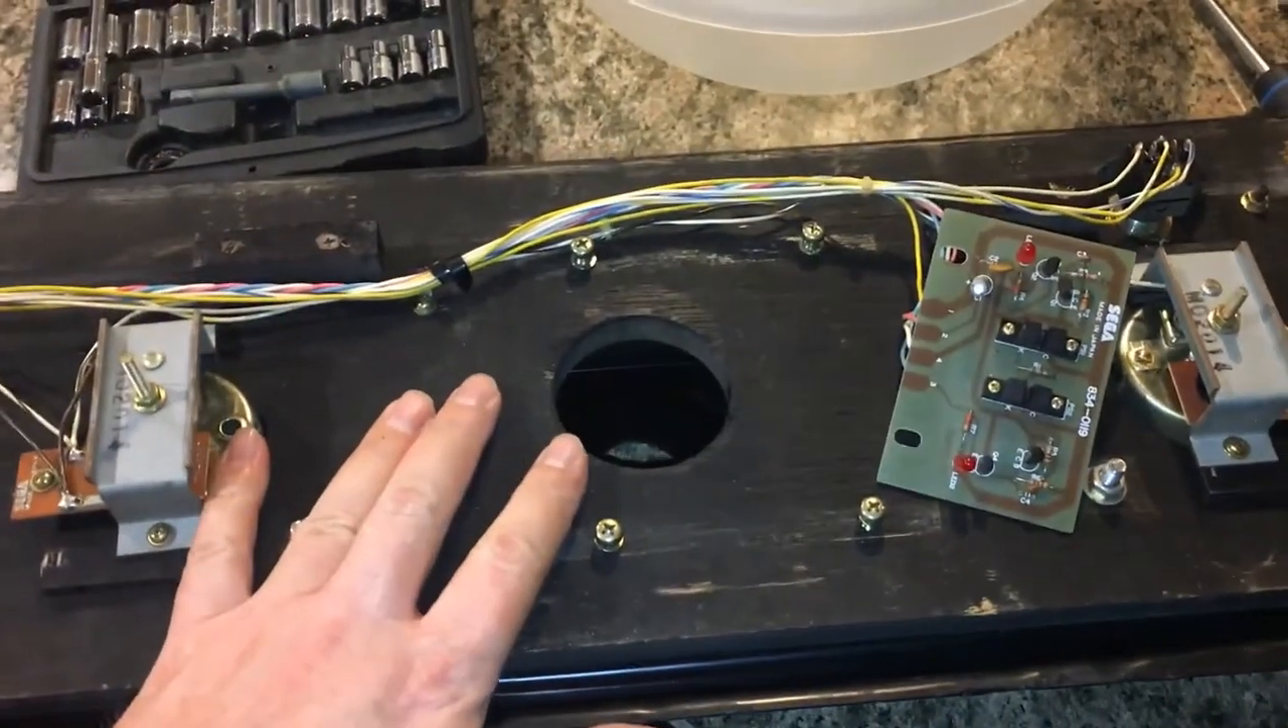Here we have basically completely removed the steering wheel assembly.